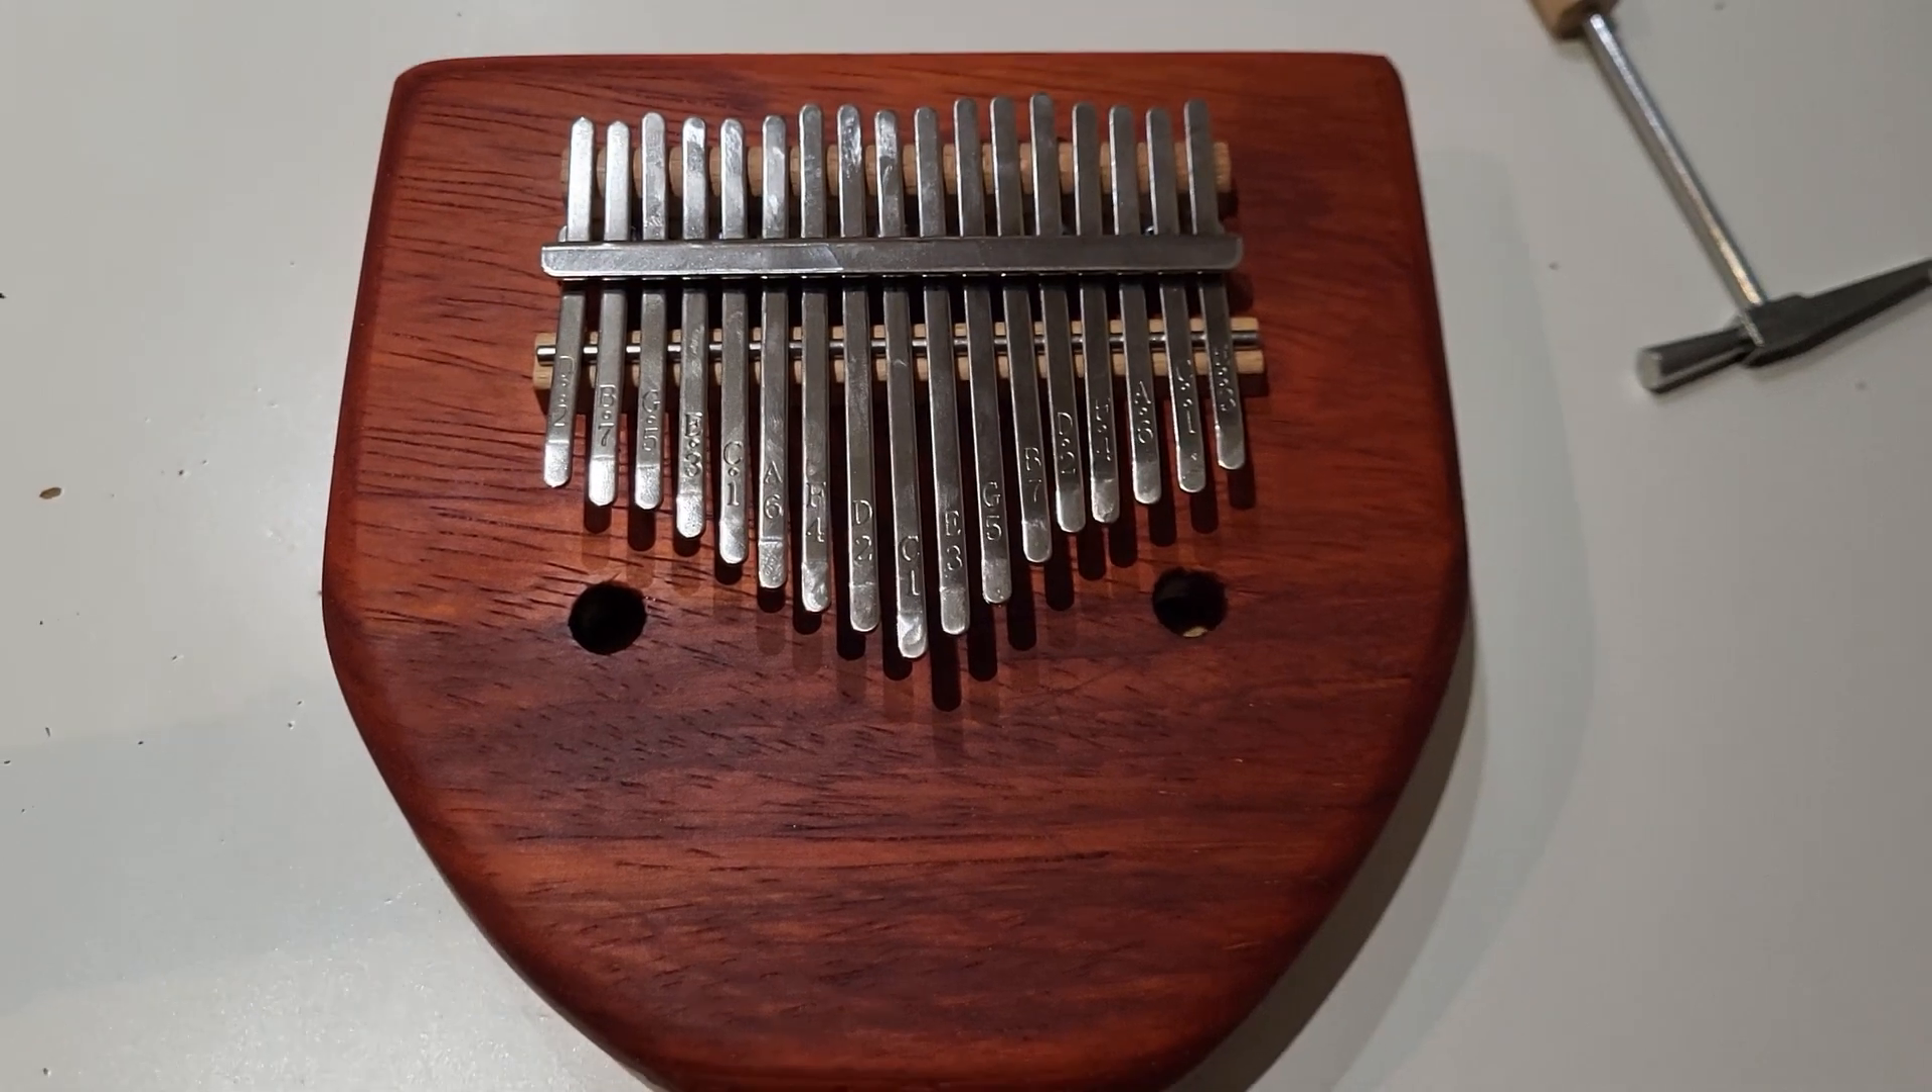After a bit of effort, all tines were attached.